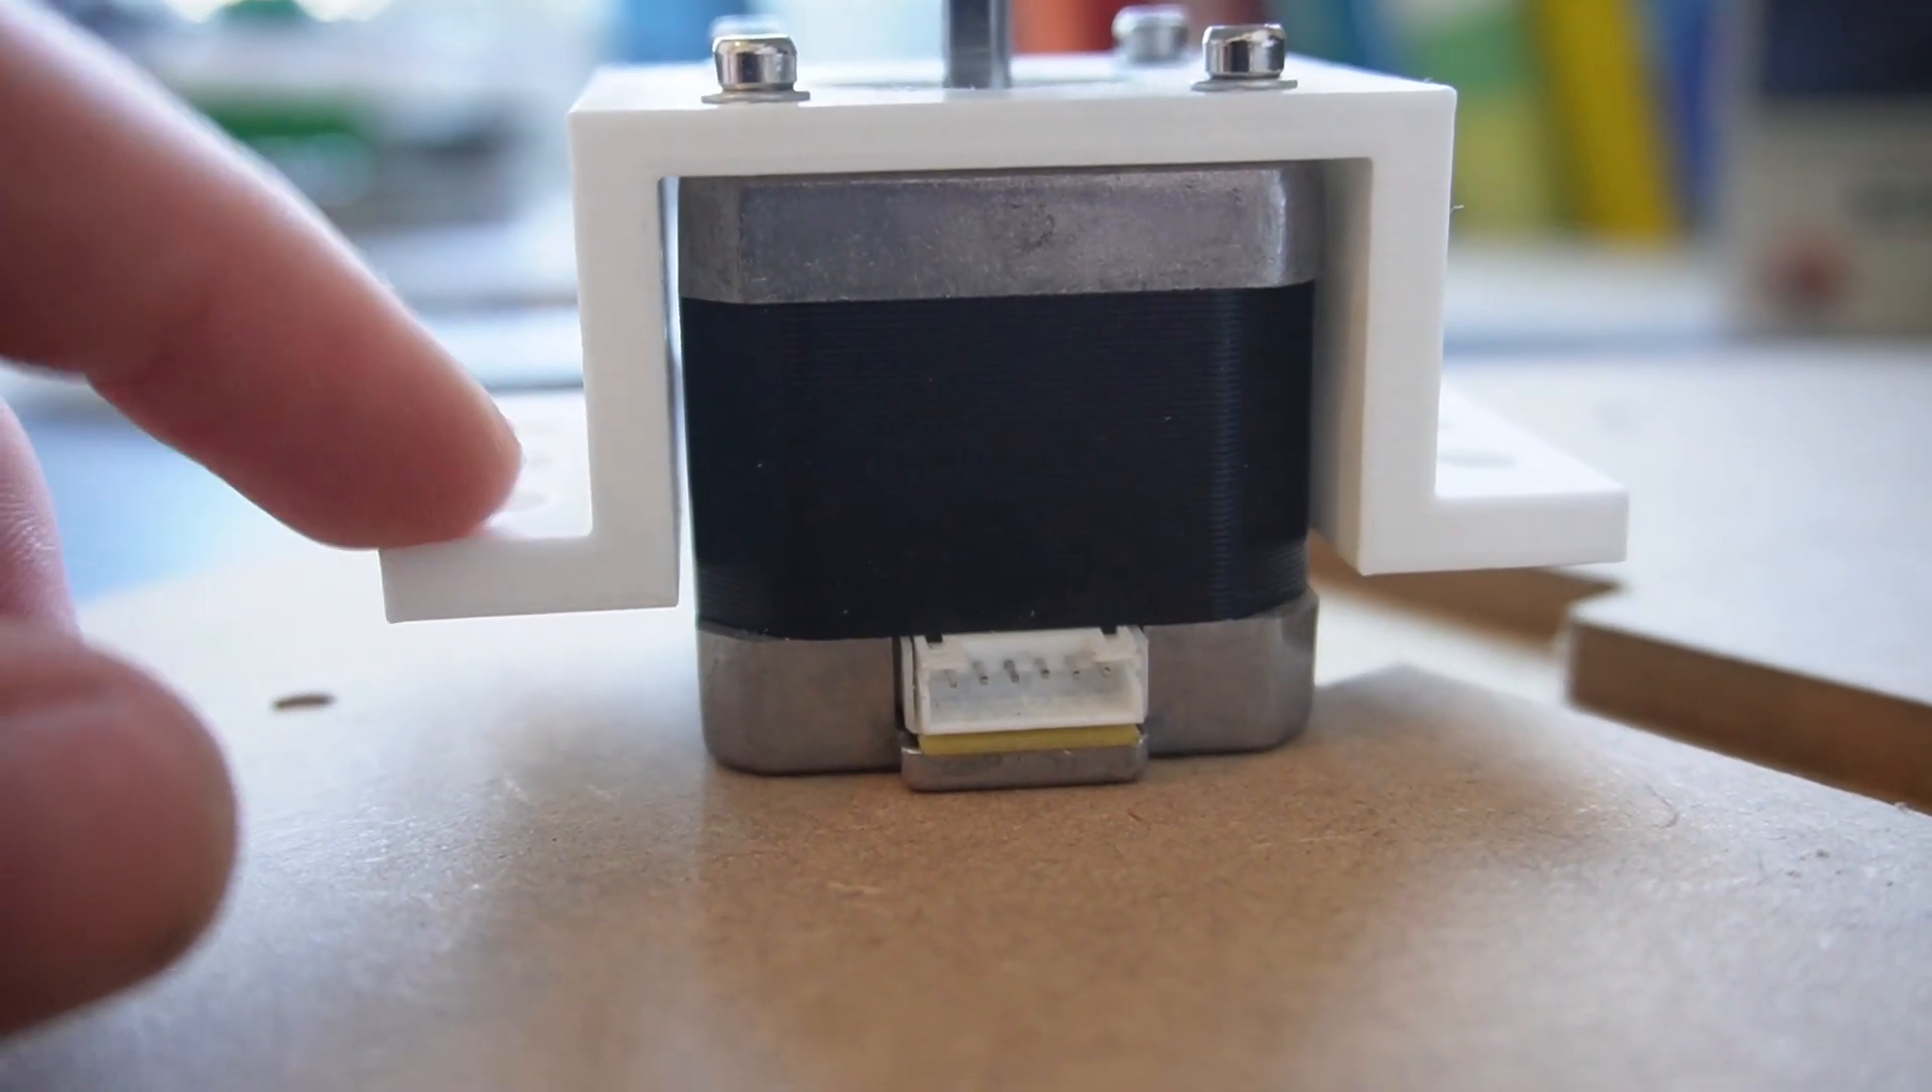But as you can see there is a gap between the bracket and the base plate. That's because the stepper motor is a little too big. I designed the bracket with a shorter stepper motor.